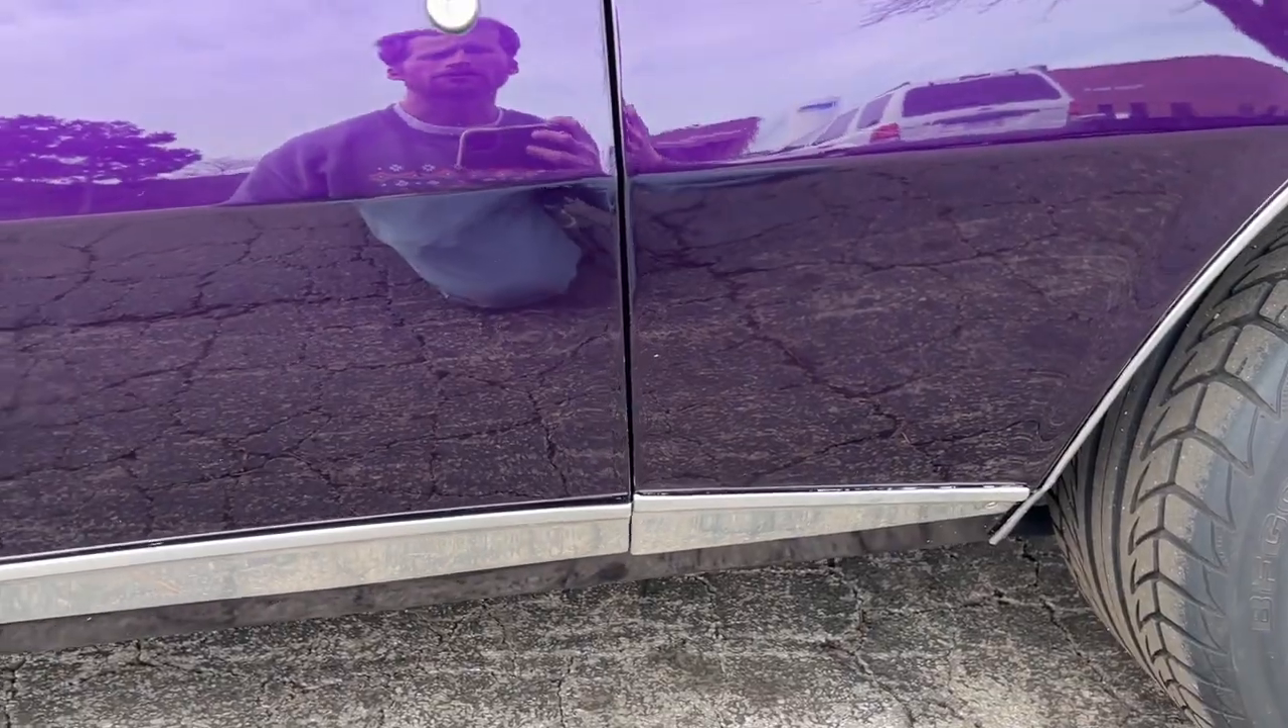Door looks to line up good again.